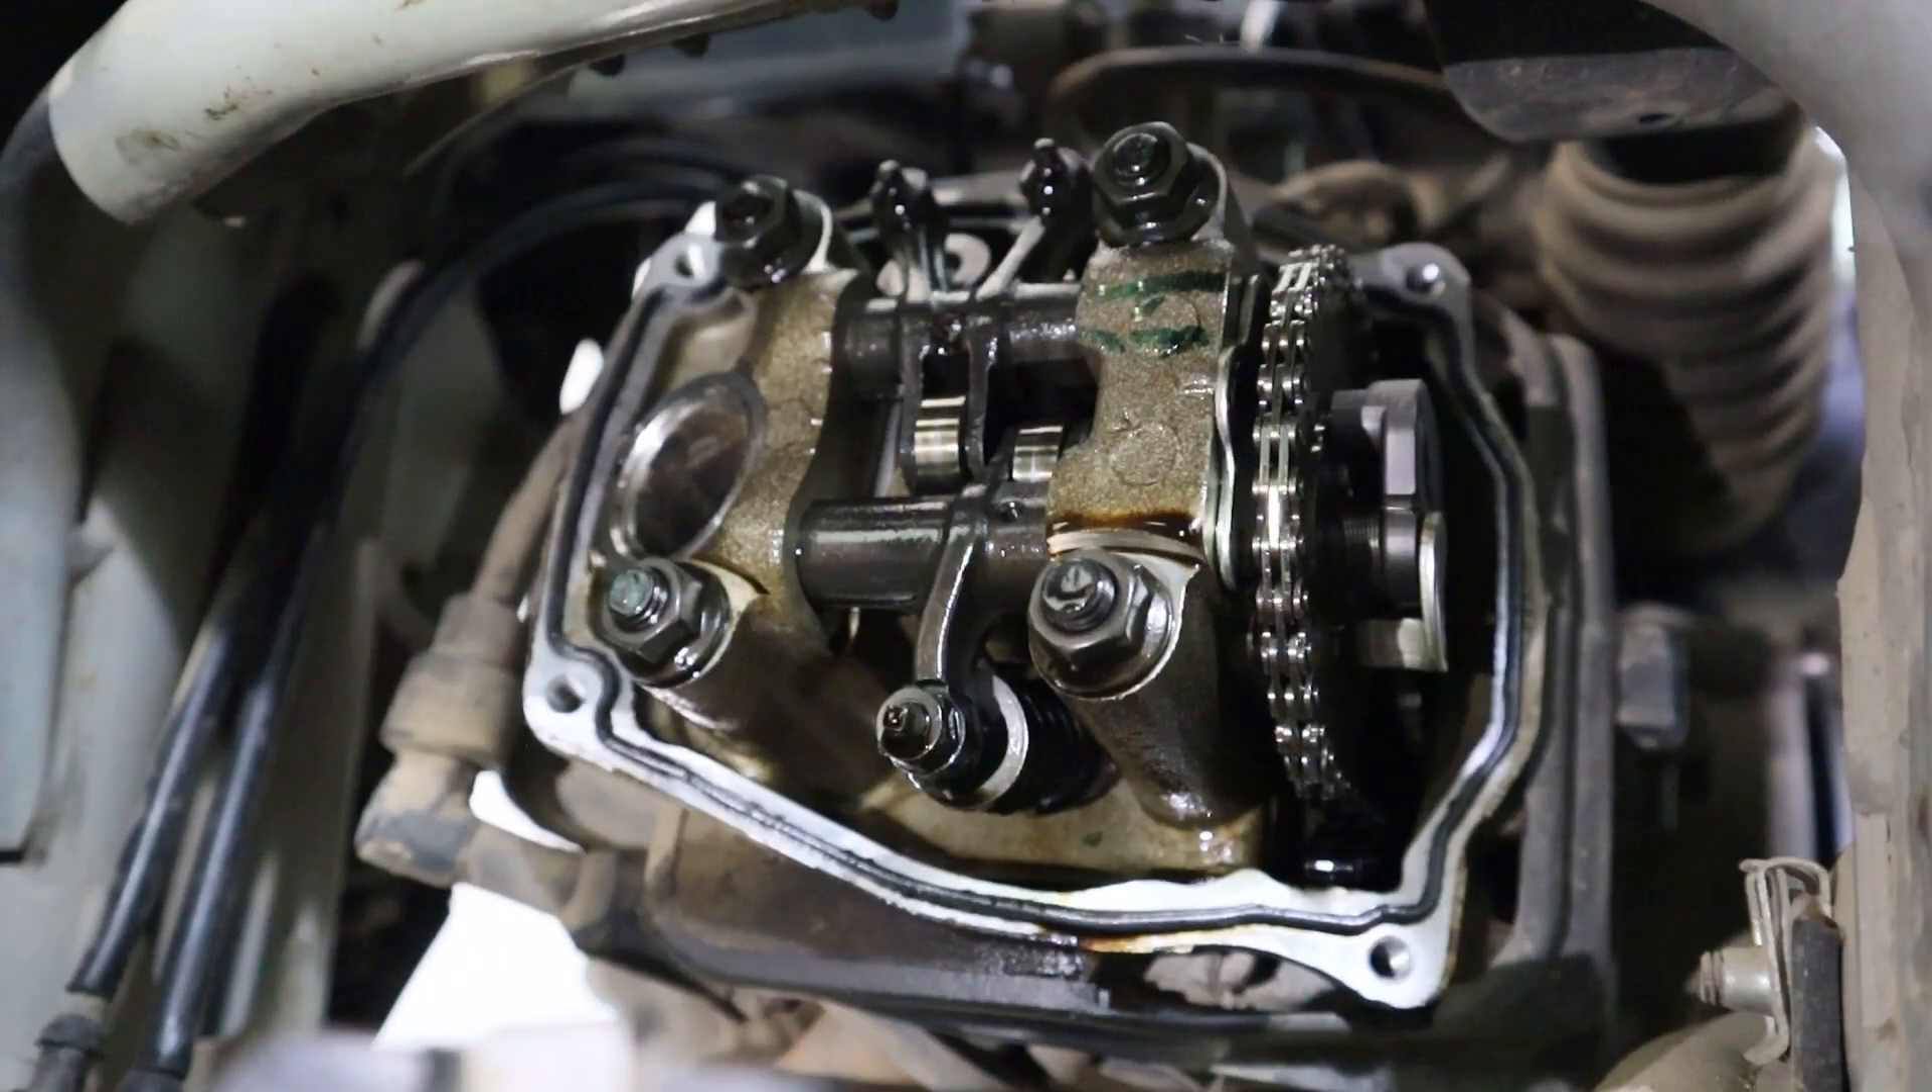The cylinder head cover is now off.